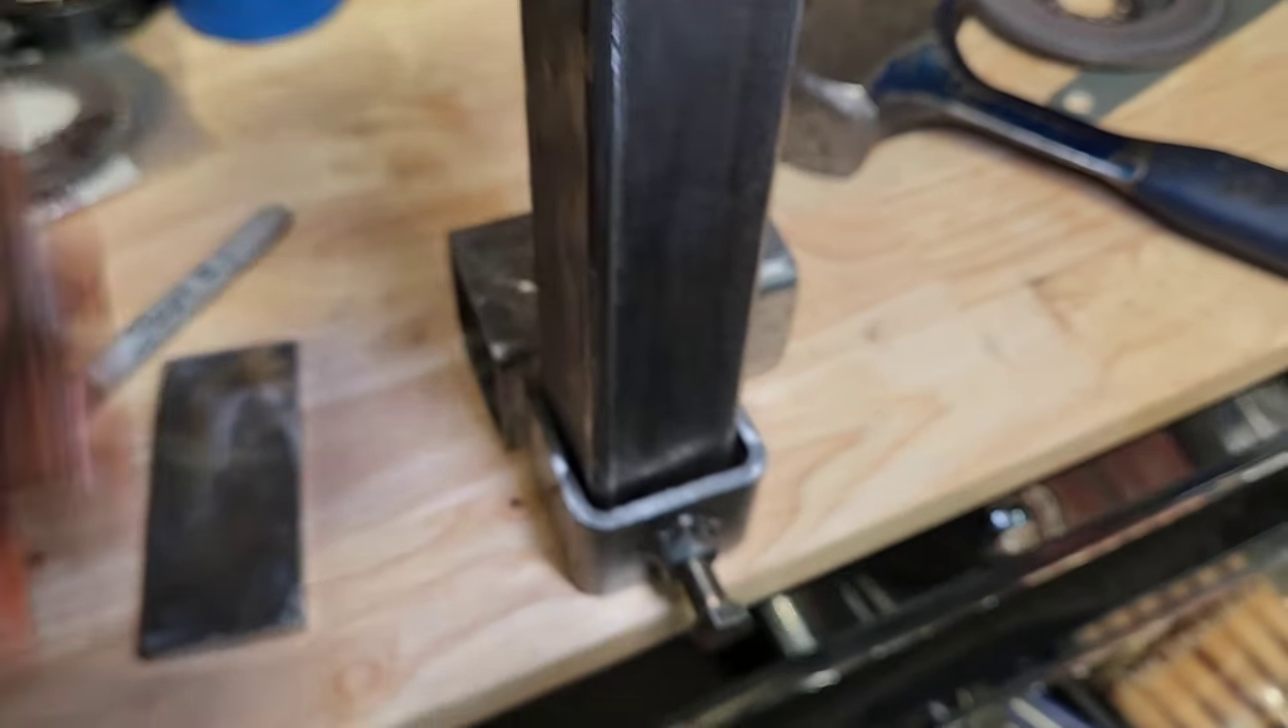When I was test fitting our height adjustment bar that goes in there, you can see there's a little bit of a gap there.